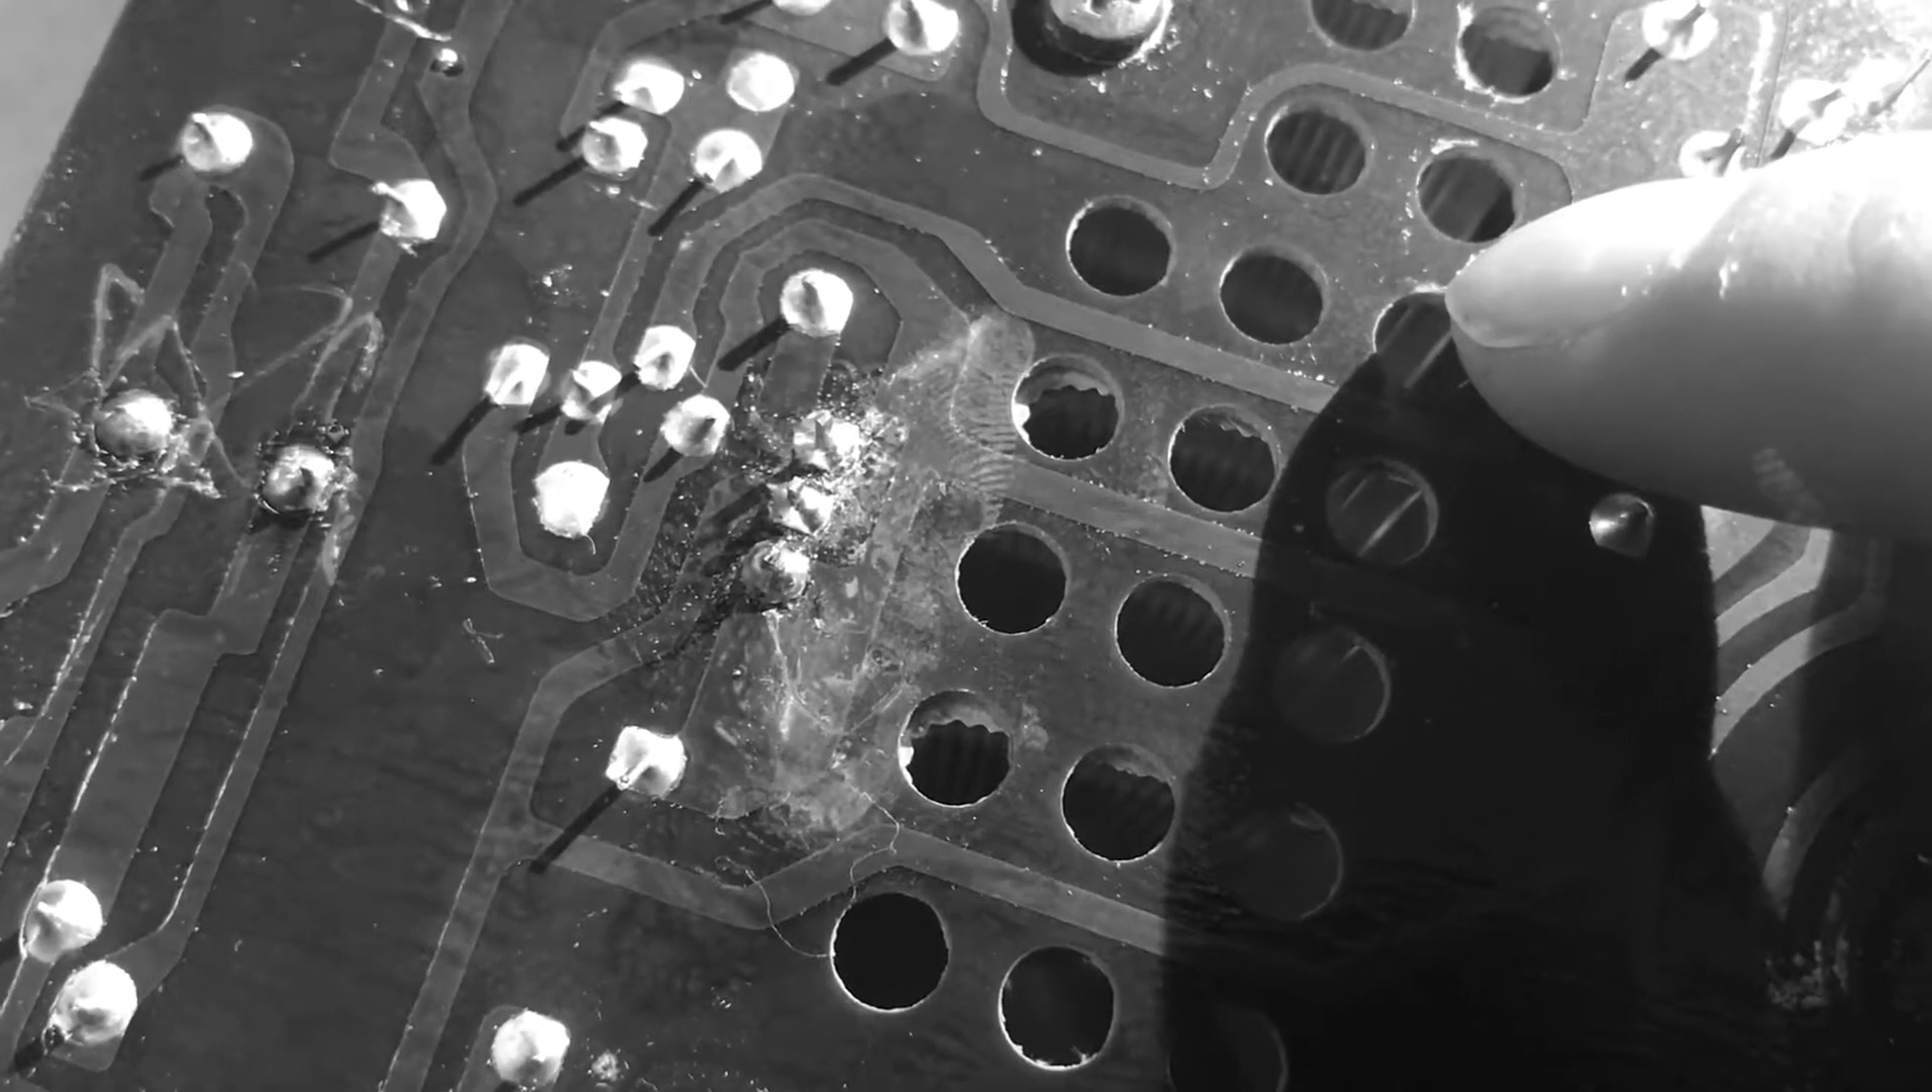There are the solder joints. It's pretty good. I didn't even have to trim the leads.